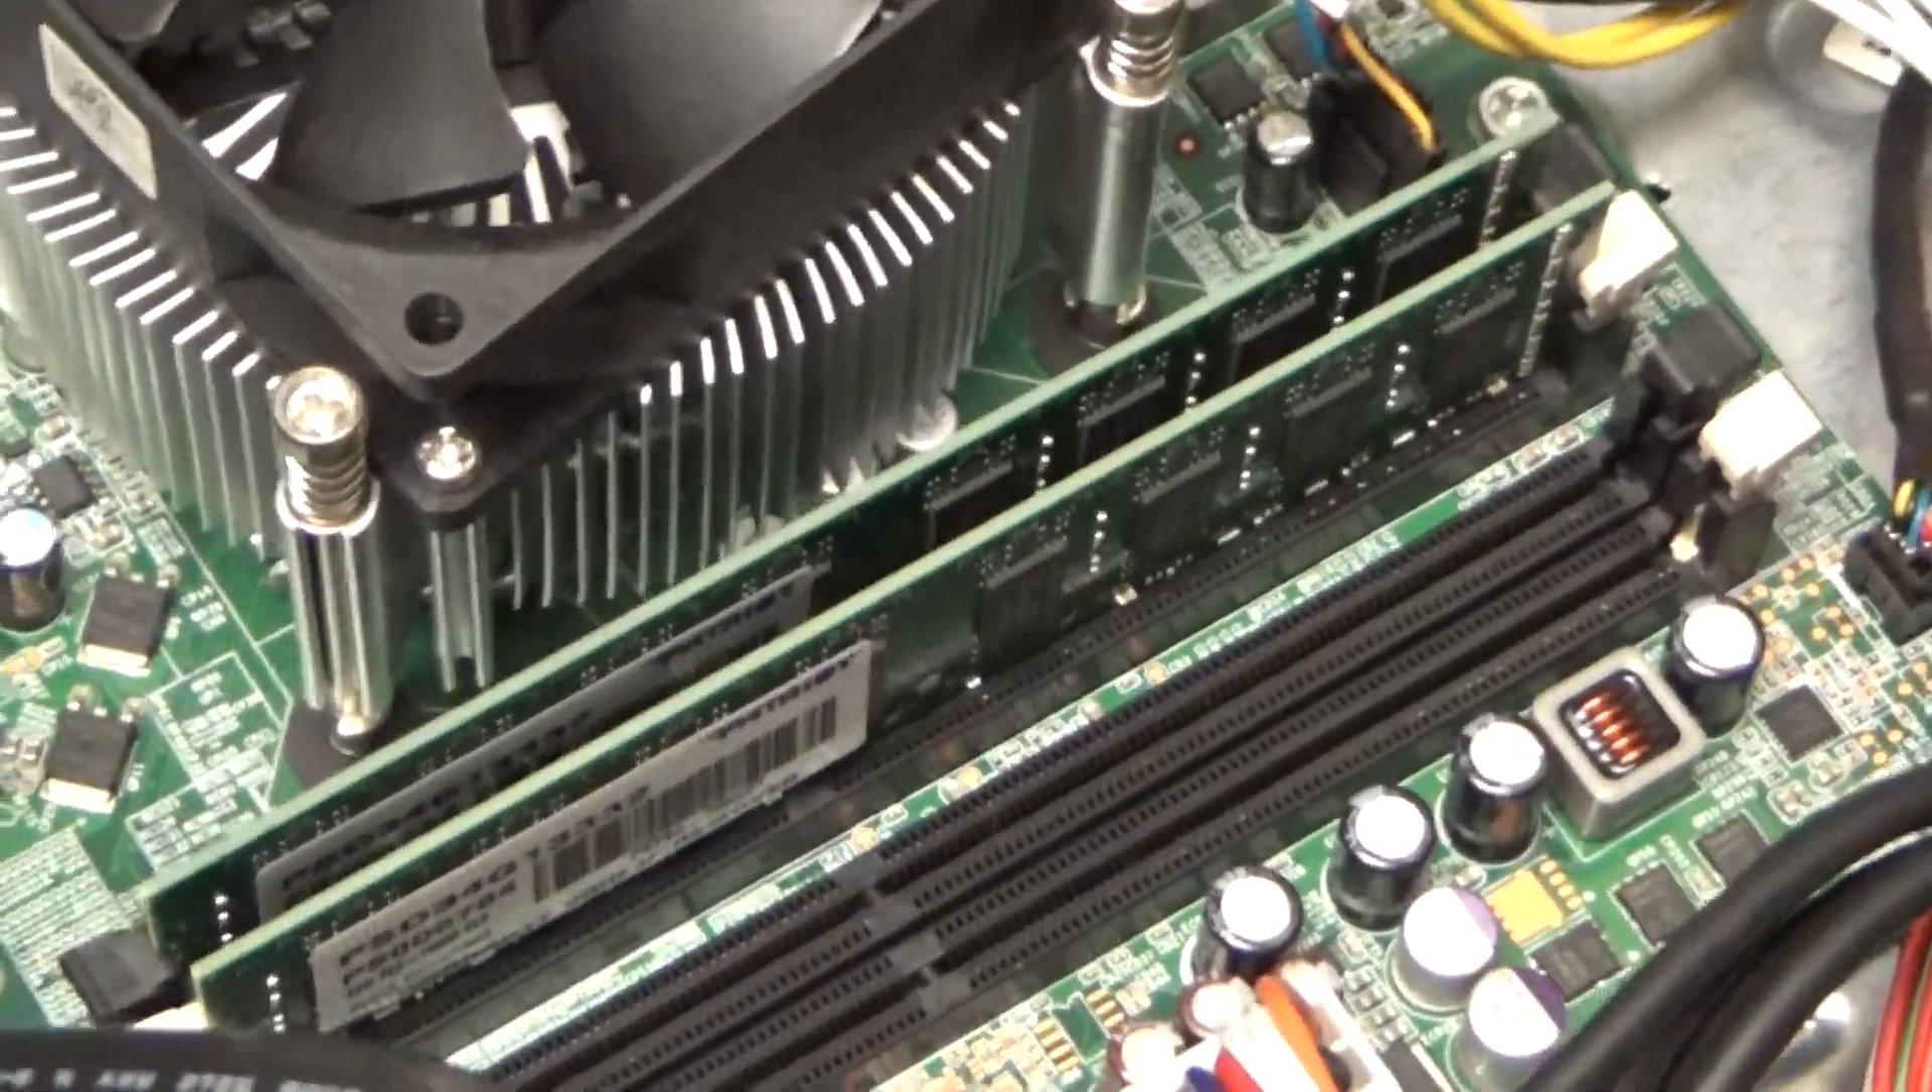We've got our two modules in there.